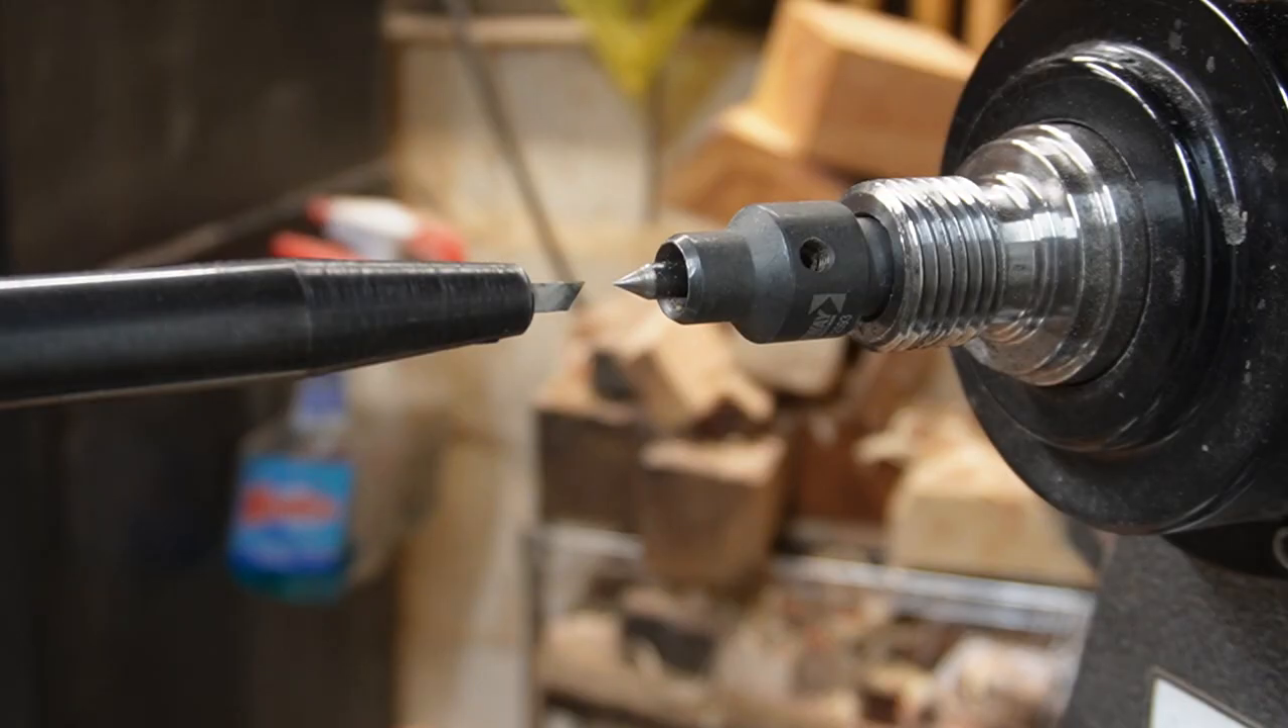All right, so you can see here I have the drive center put in the spindle, and we got the tip of the tool lined up.